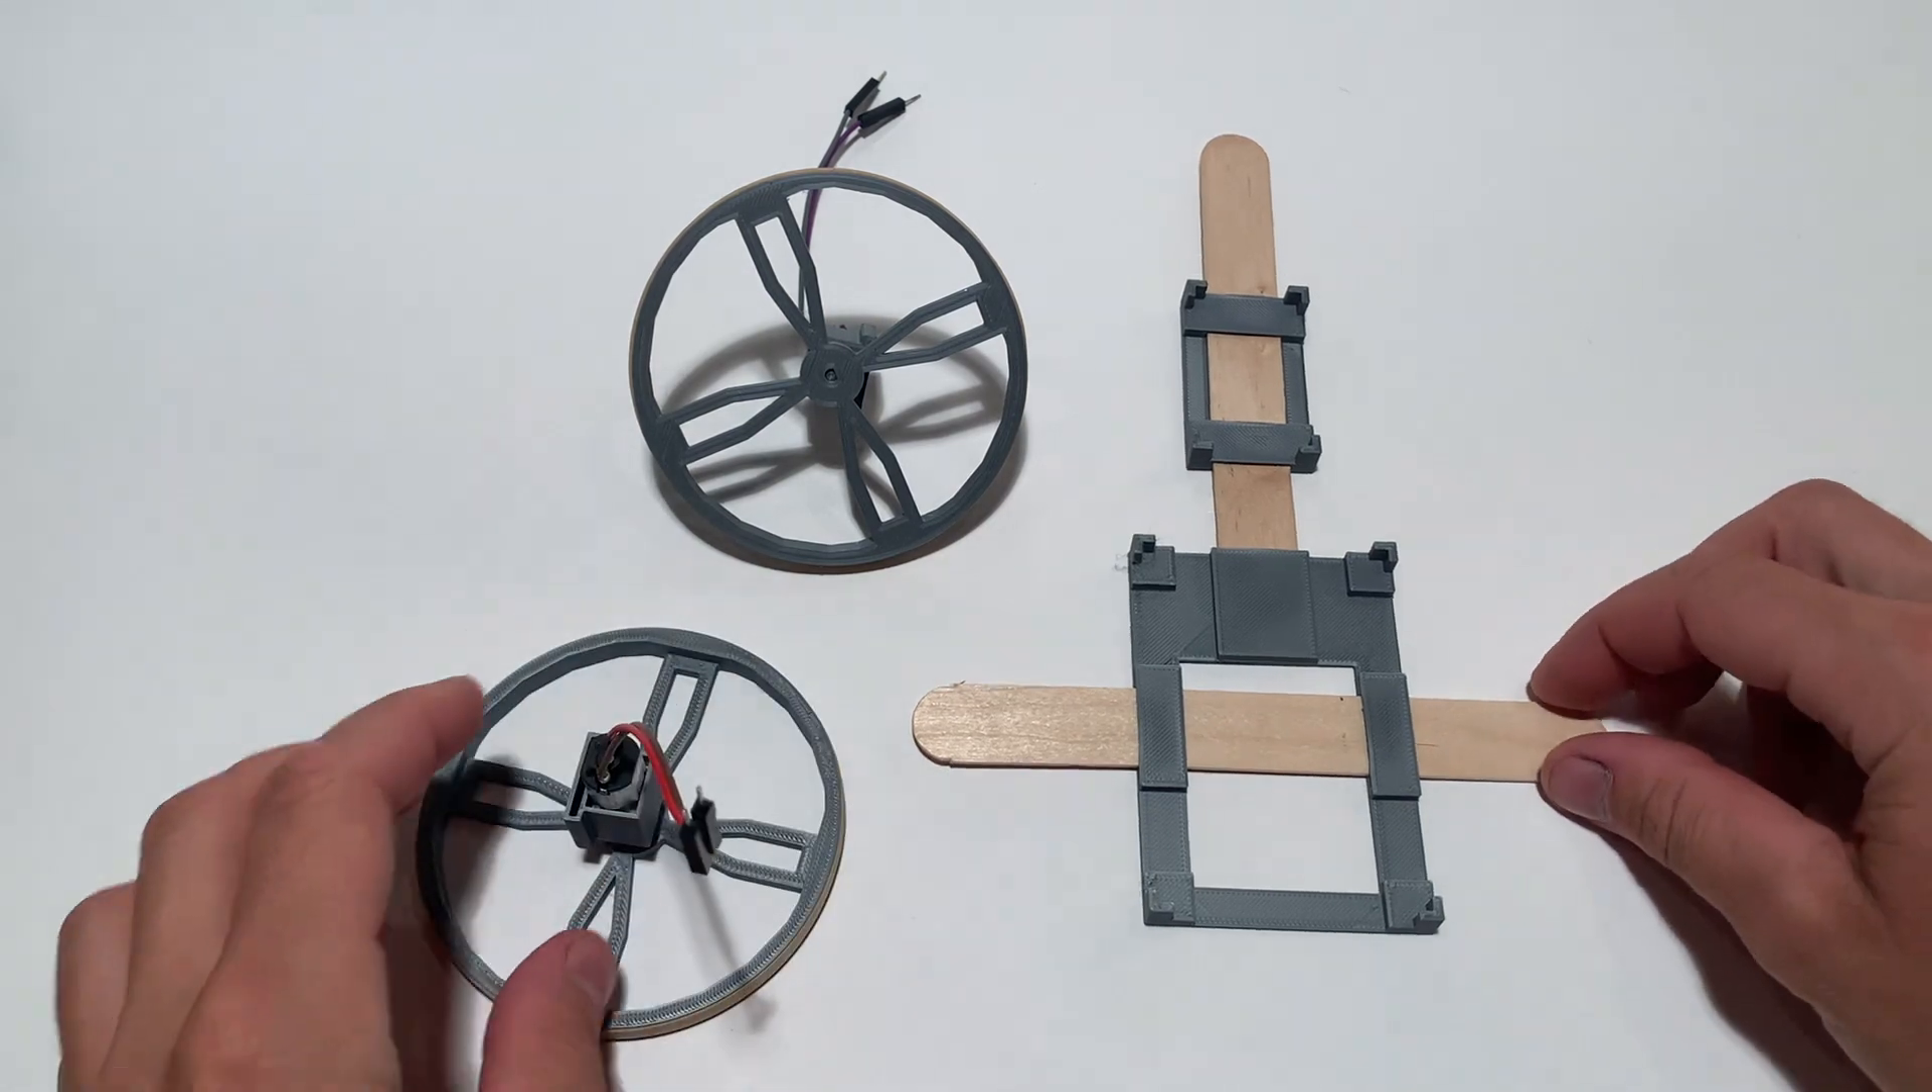Now that we've completed the wheel assemblies, we're ready to put it all together.